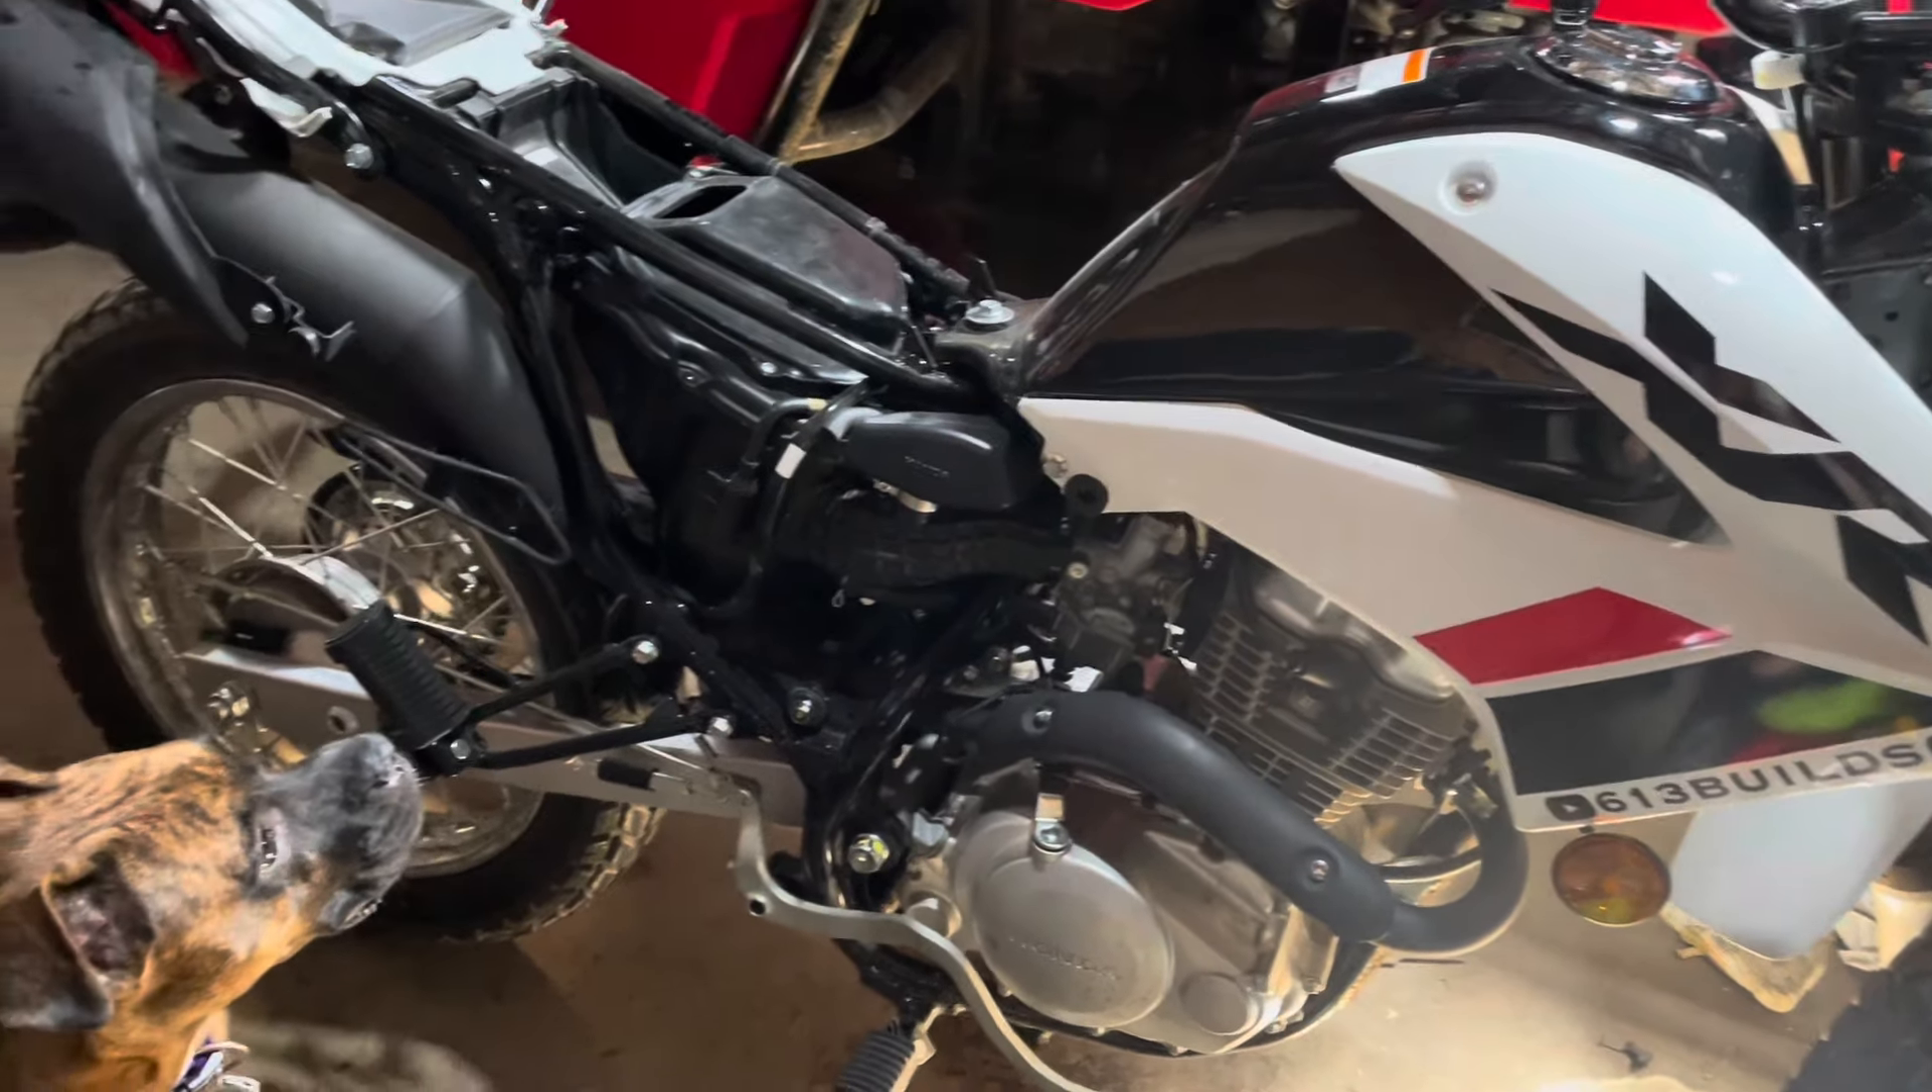All right we got the seat off.